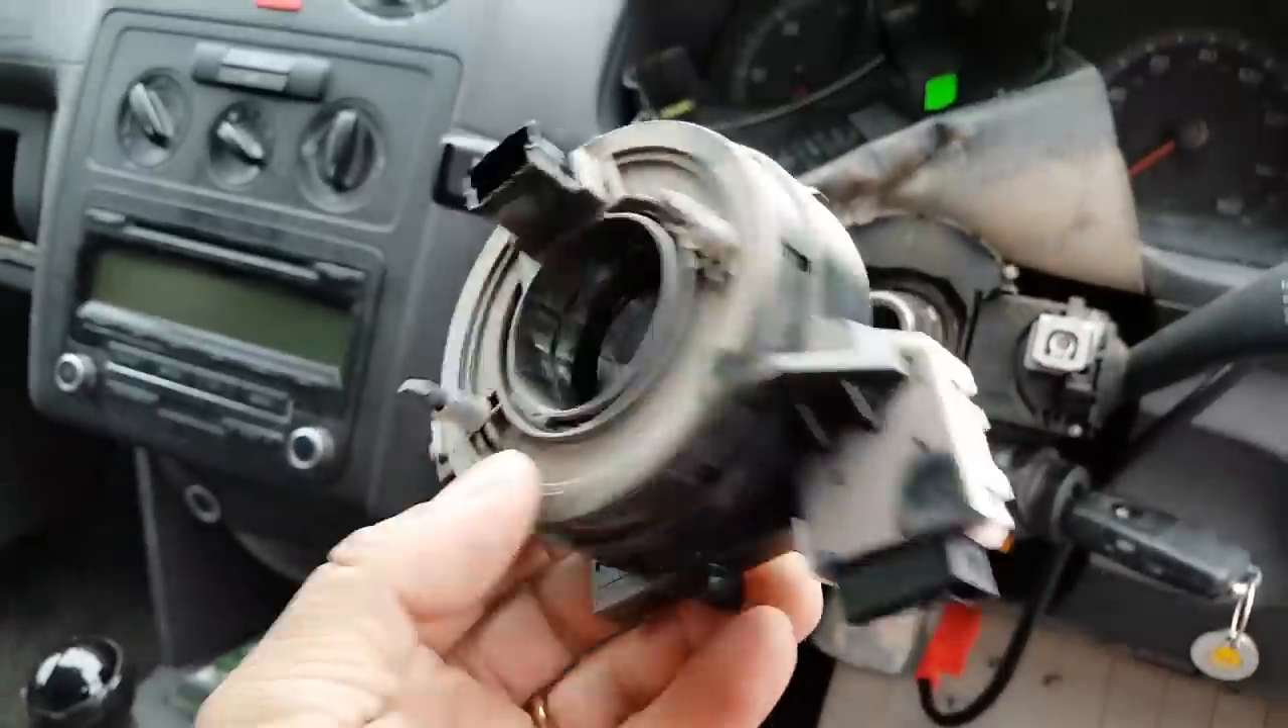Okay so clock spring is removed it's here but i'm not gonna open it here obviously.